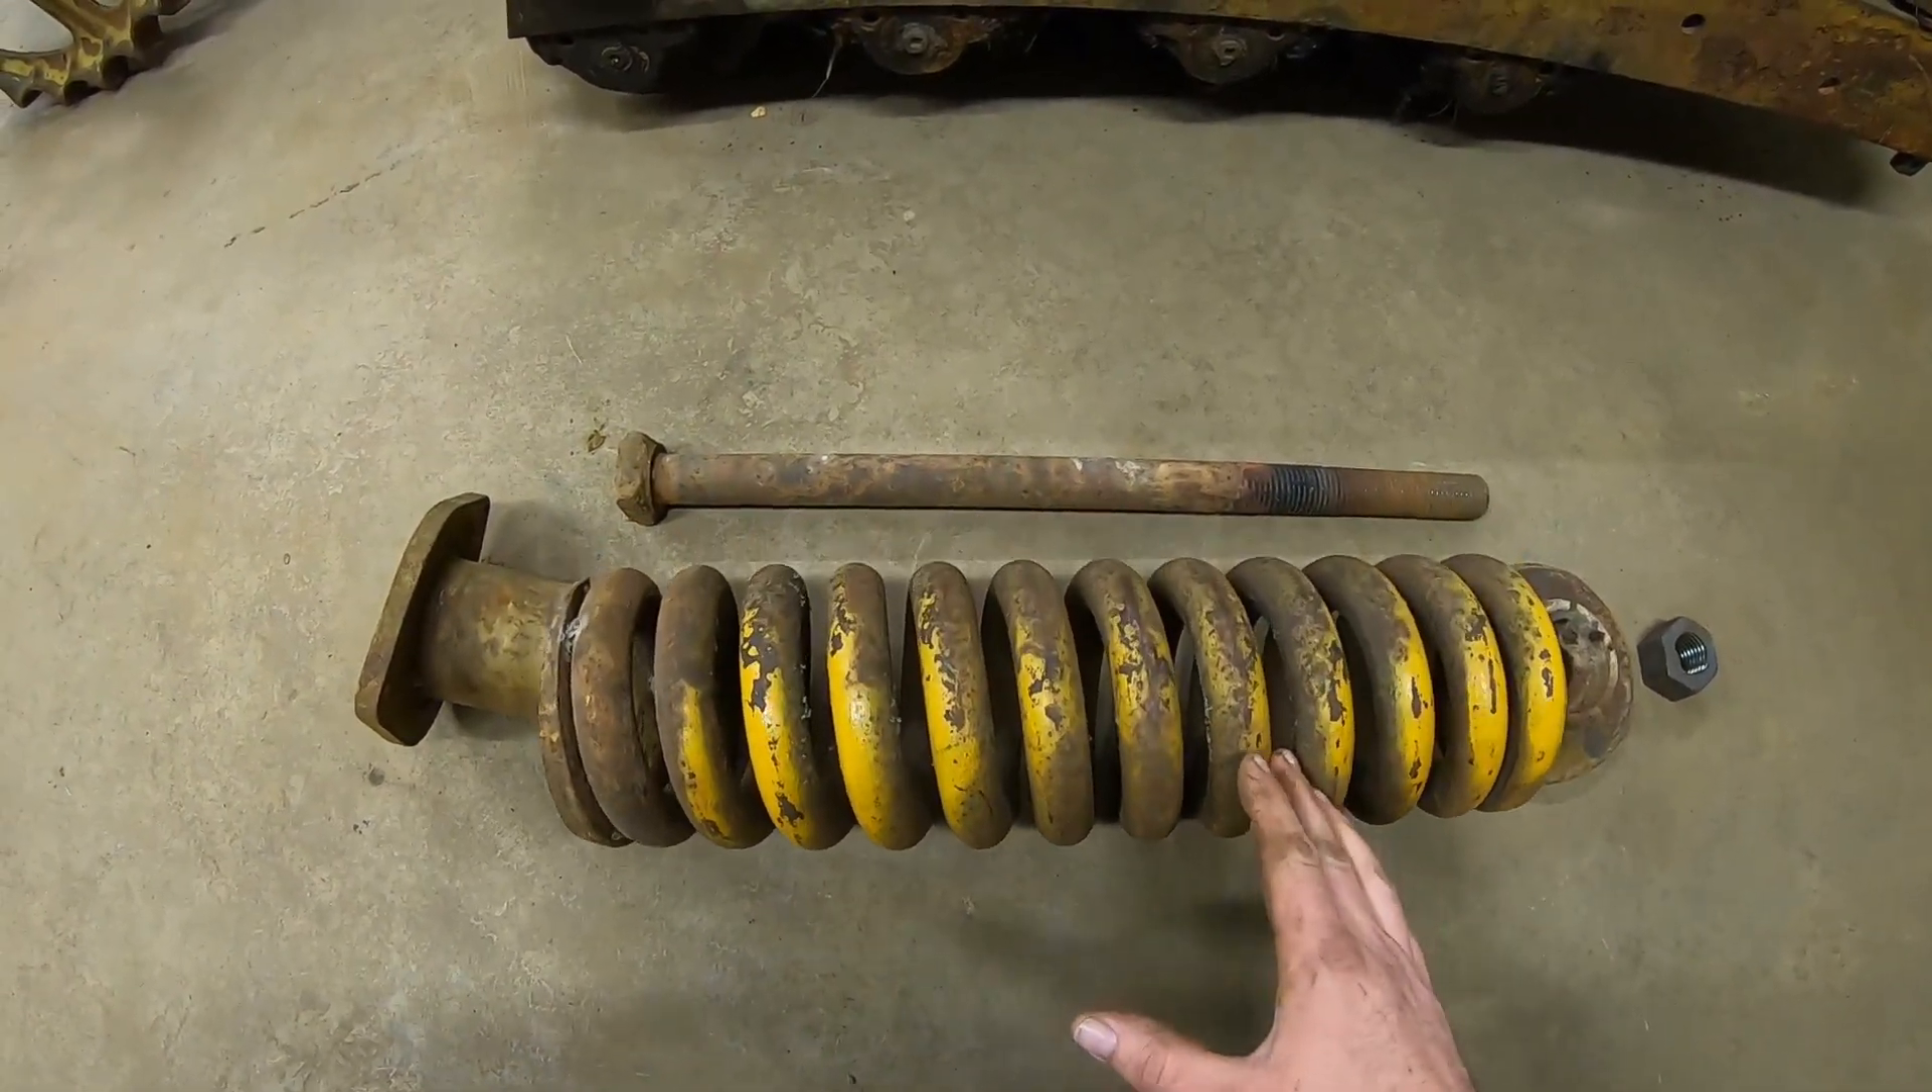To explain, I've got this already disassembled recoil spring assembly here on the floor.